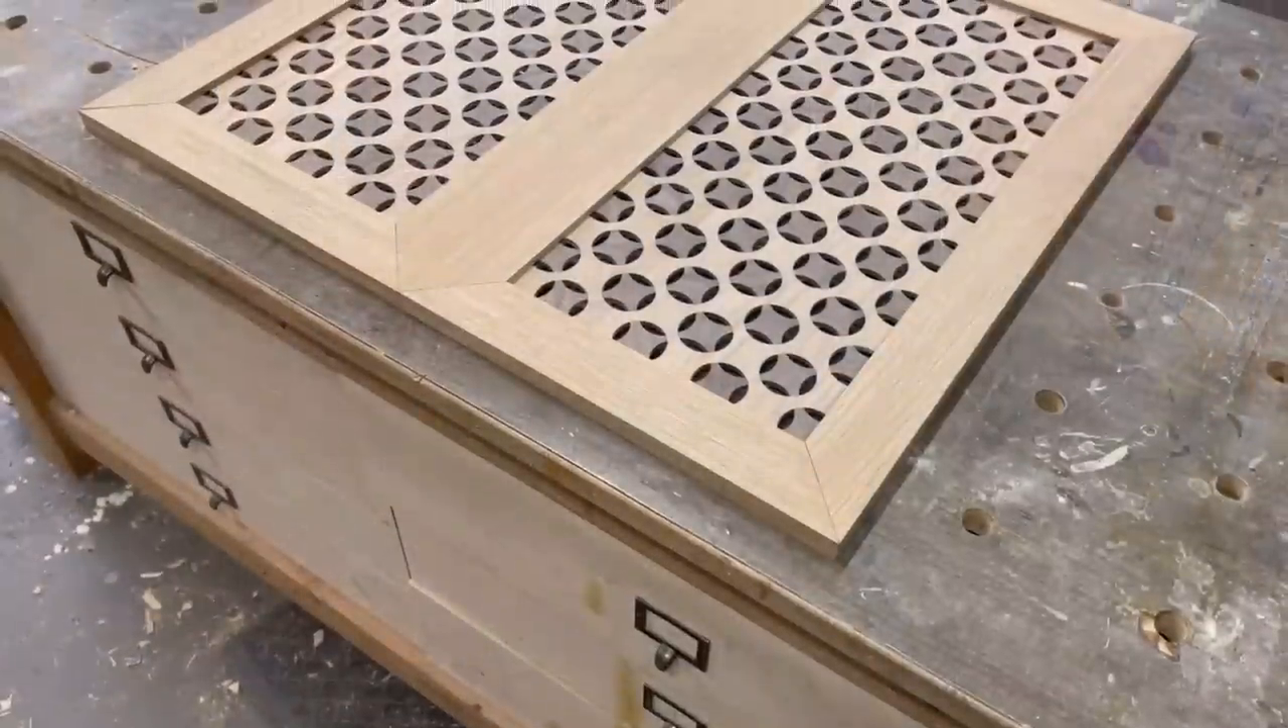So I test fit my panel inside my frame pieces and it fit.